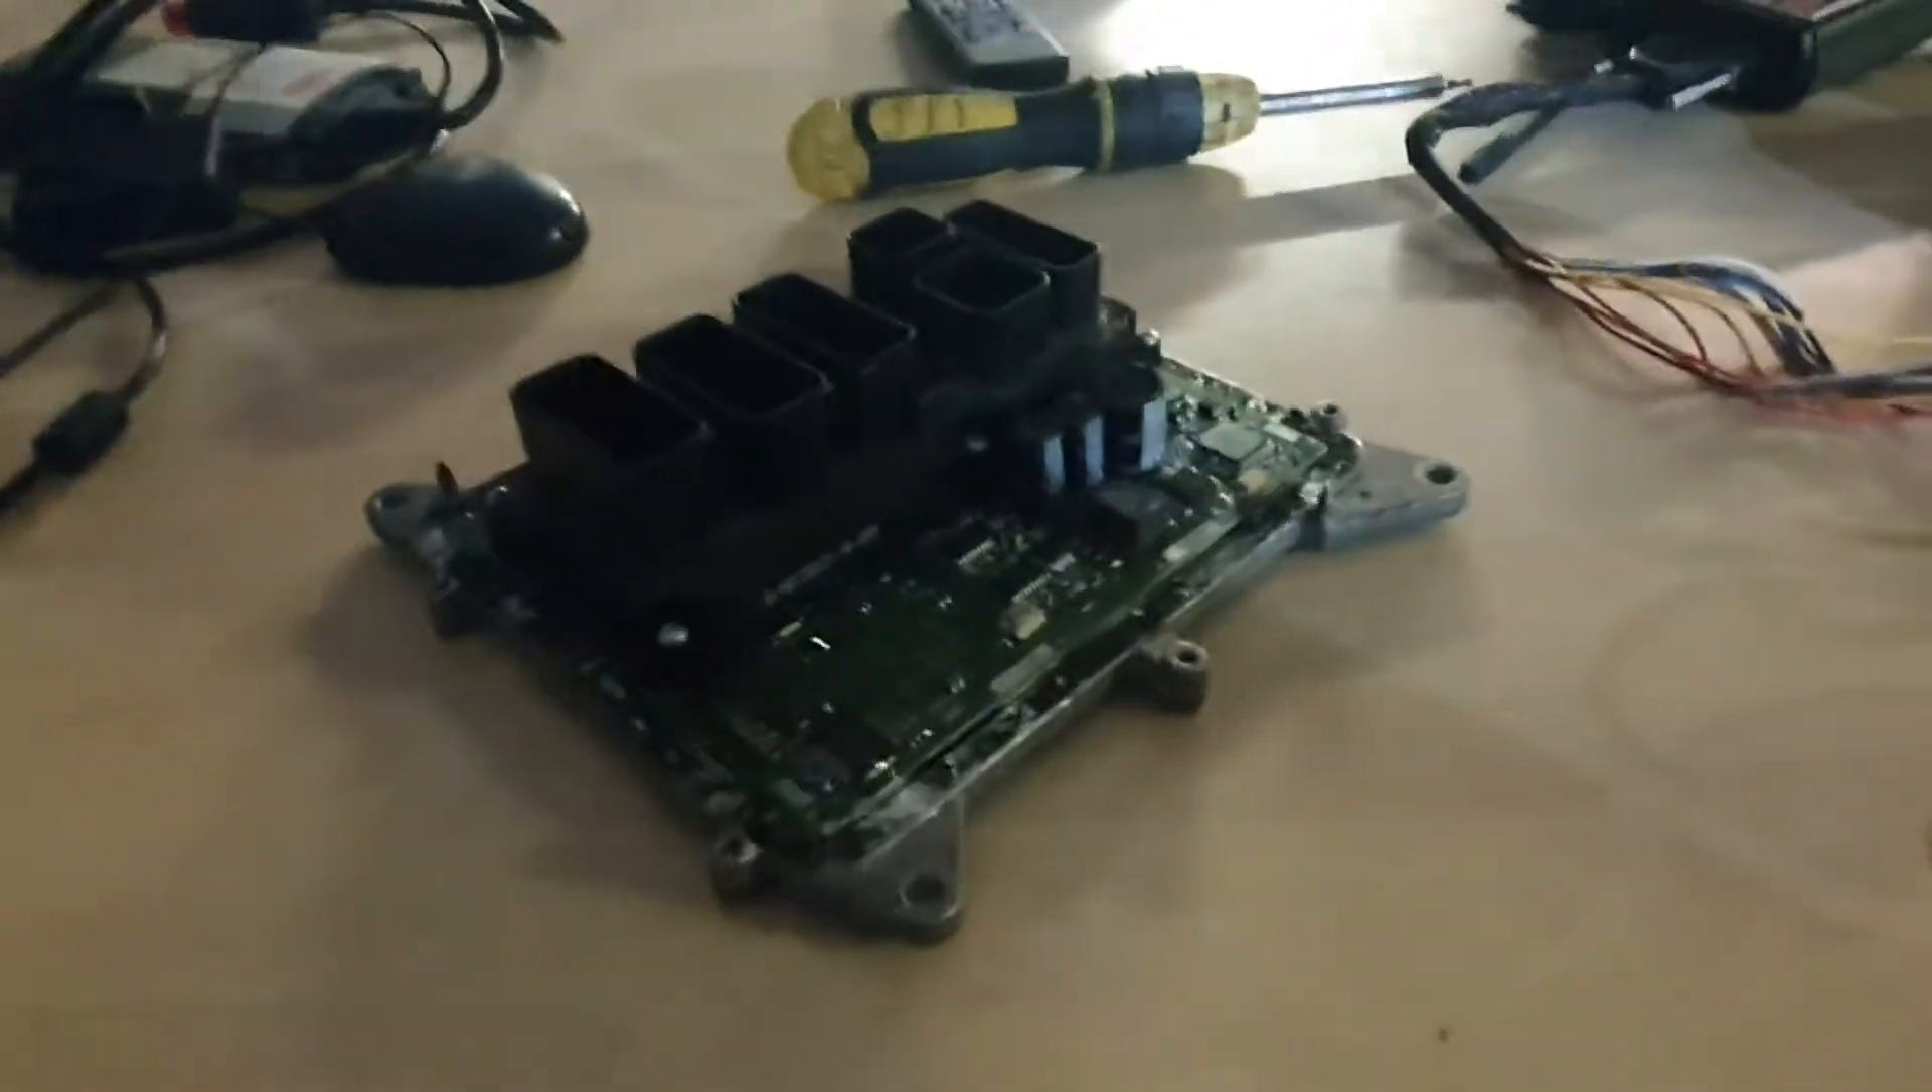So this is the ECU before we're going to put it back together and hand it back to the customer.